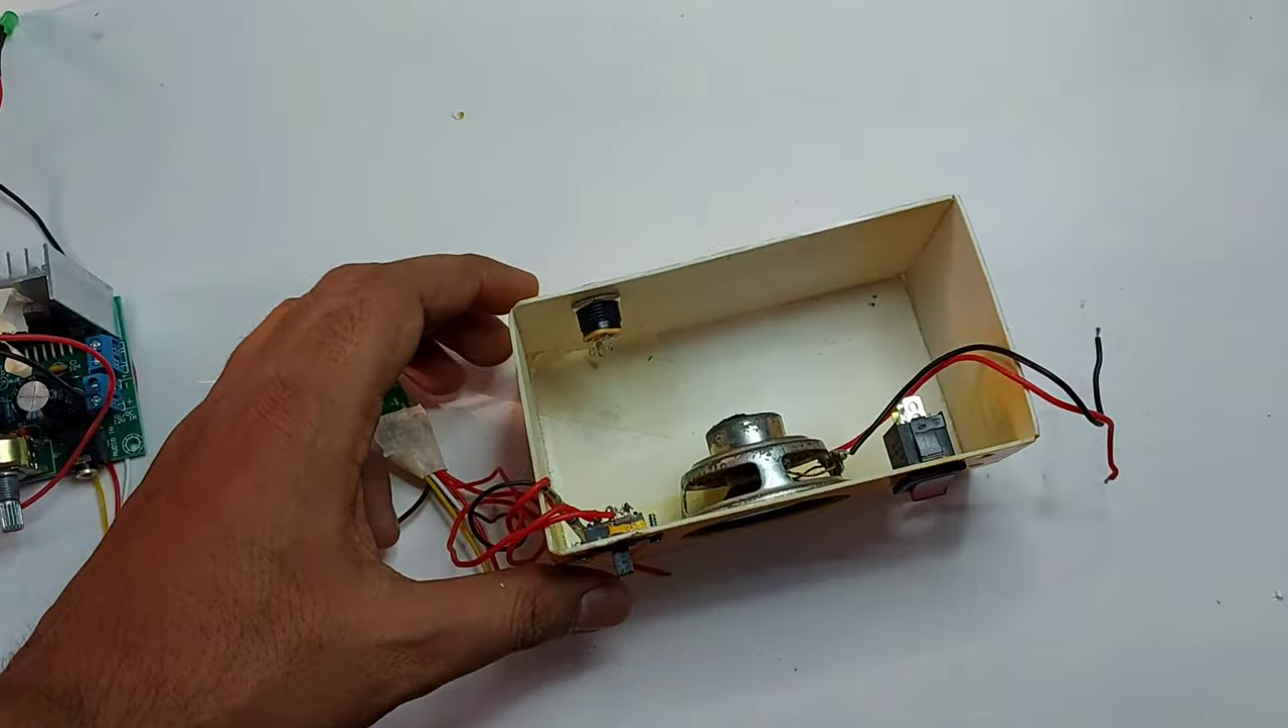यहां पर देखे दोस्तों यहां पर DC socket हमने लगा दिया है।